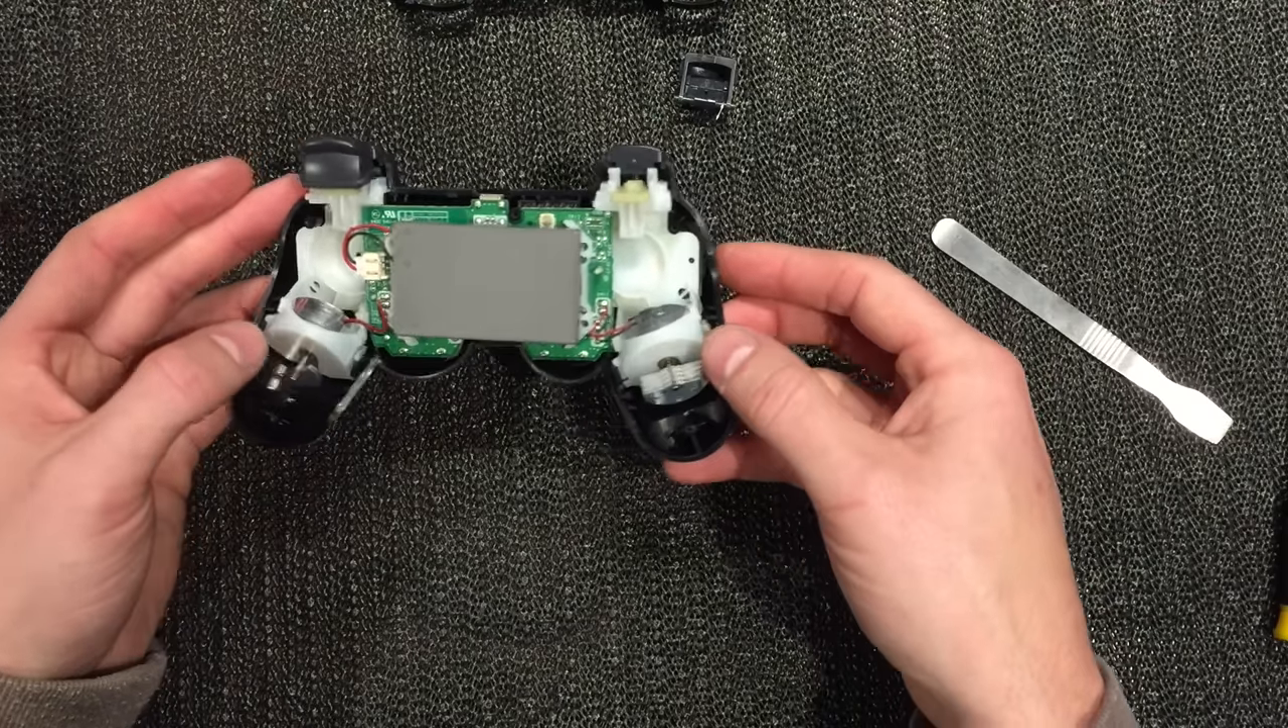All right so we've got our battery in the middle we've got our rumble packs on the side.